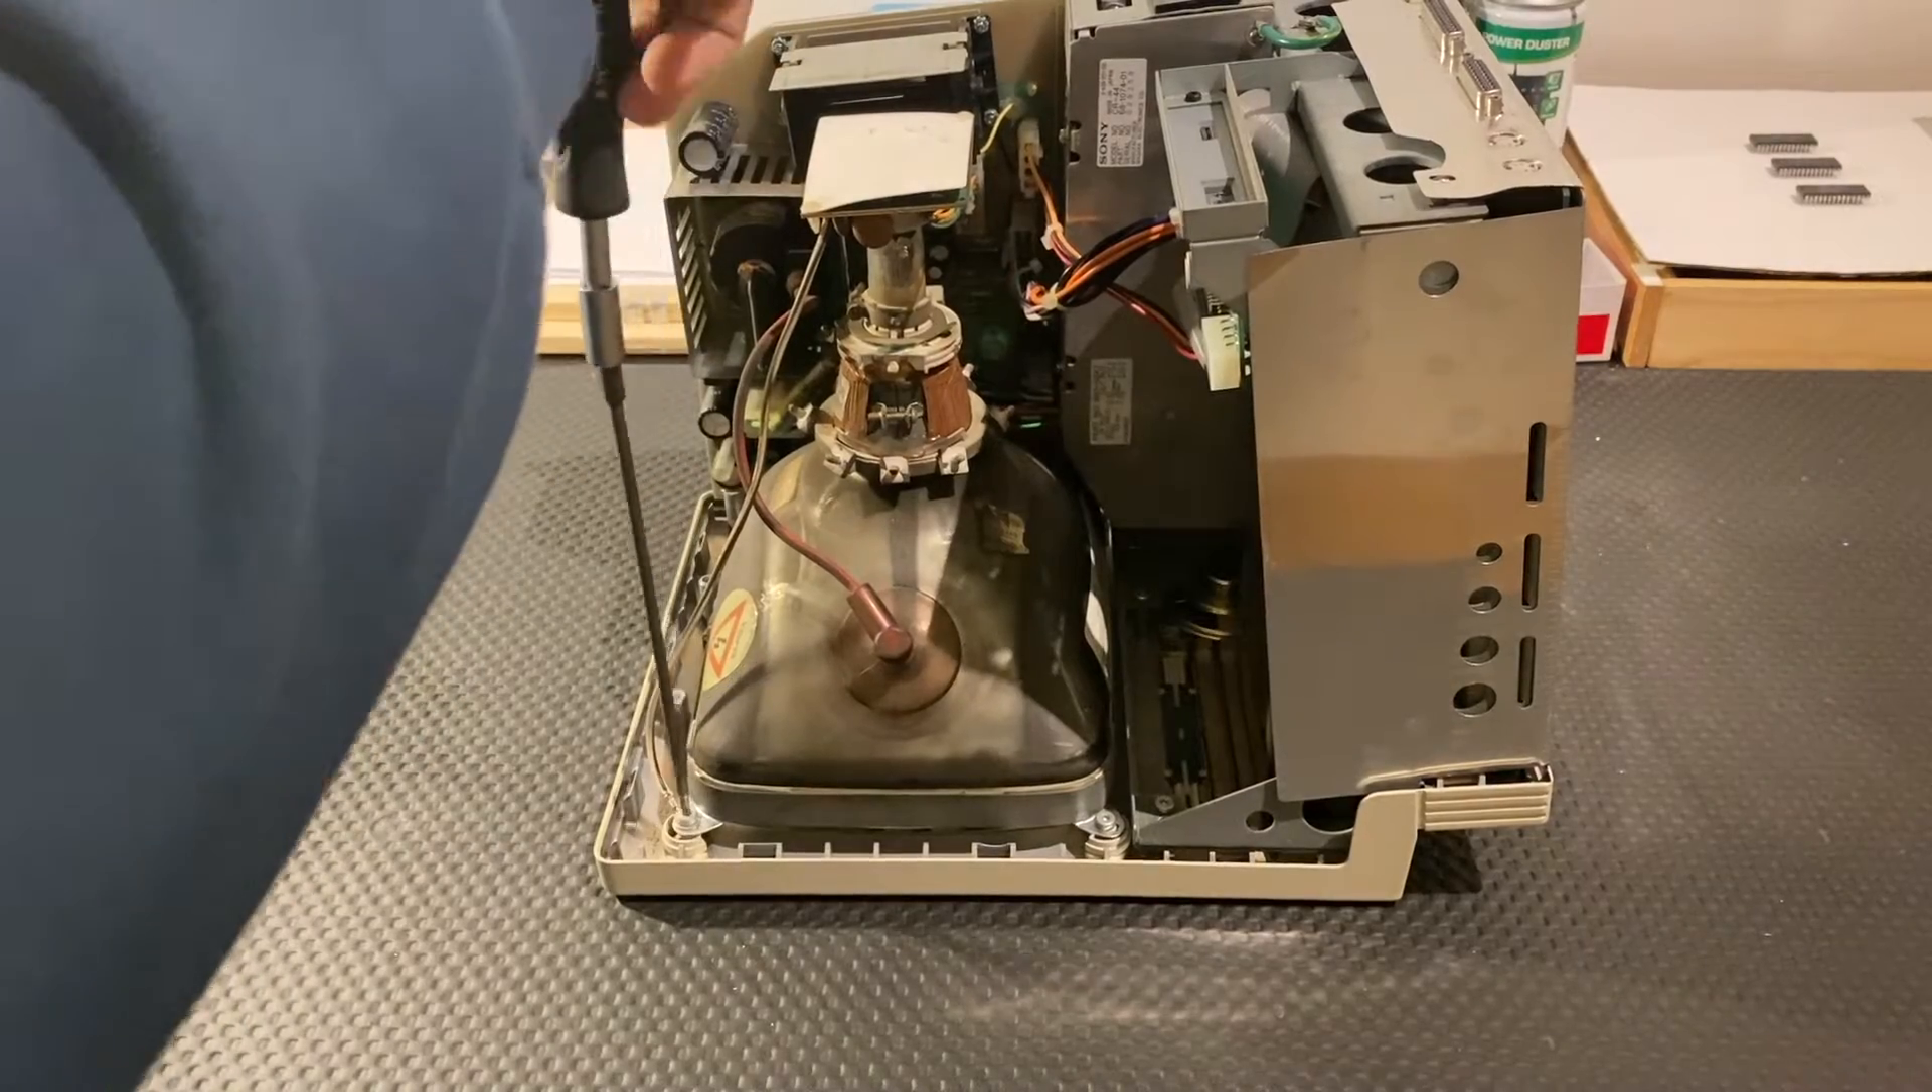Now as you see I have already removed the back case and what we are going to do first is discharging the CRT as a precautionary measure.